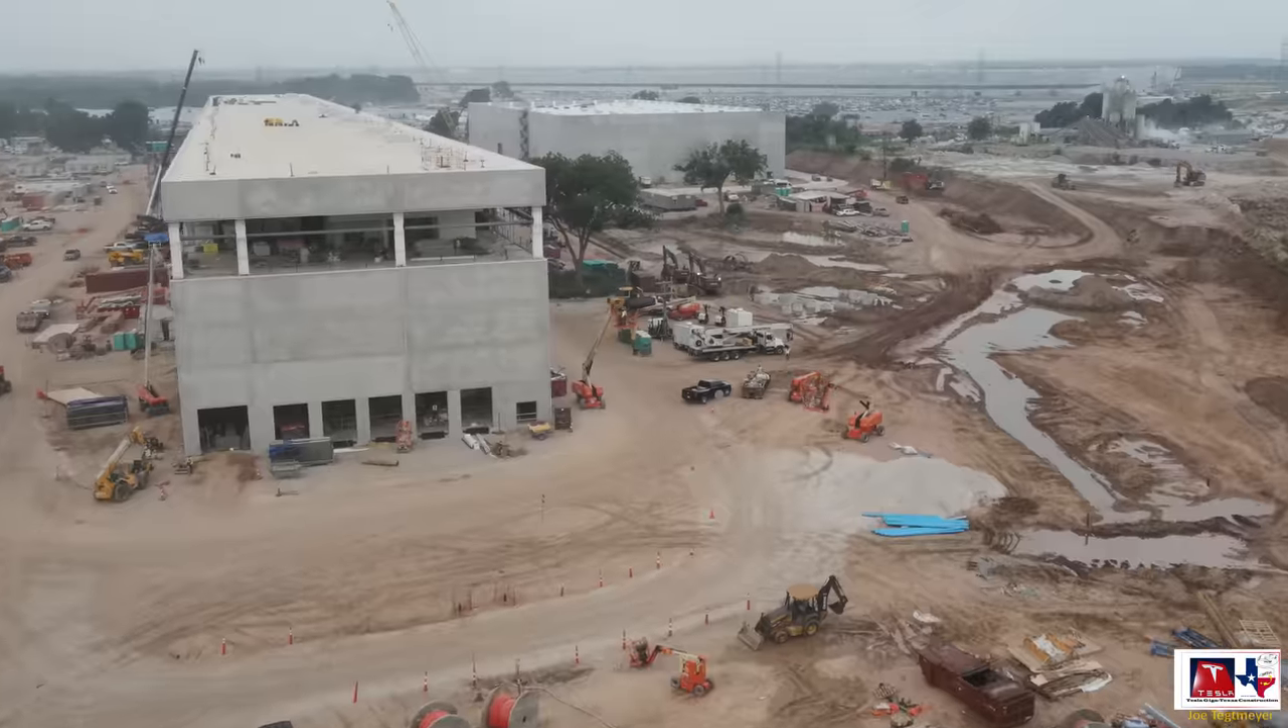I still haven't seen the windows installed in that third level of the battery cathode plant.